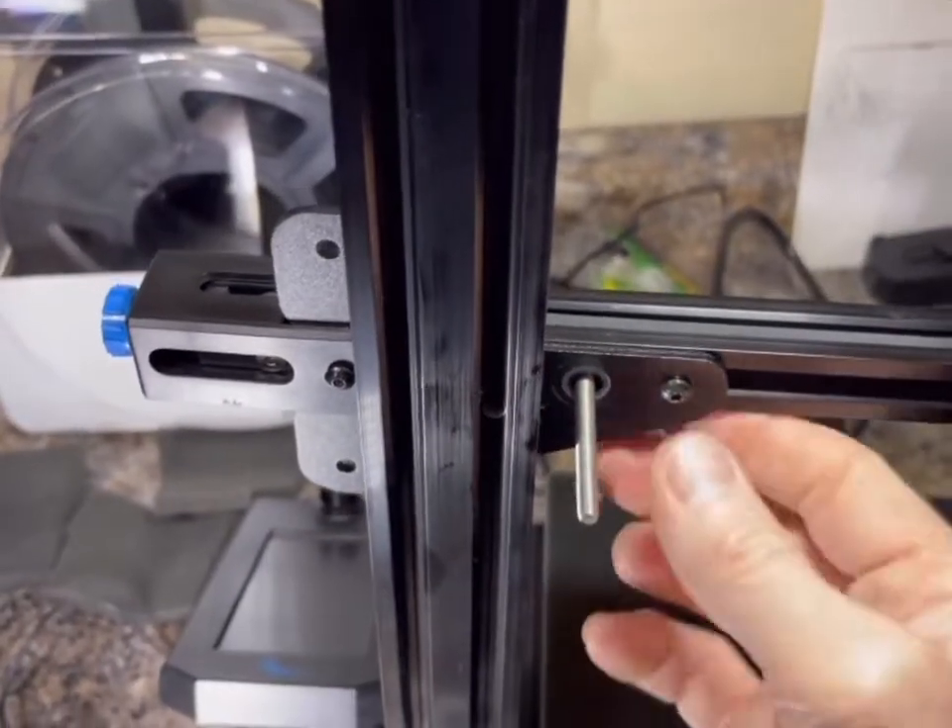Here you can see I've got the new bolt in place.